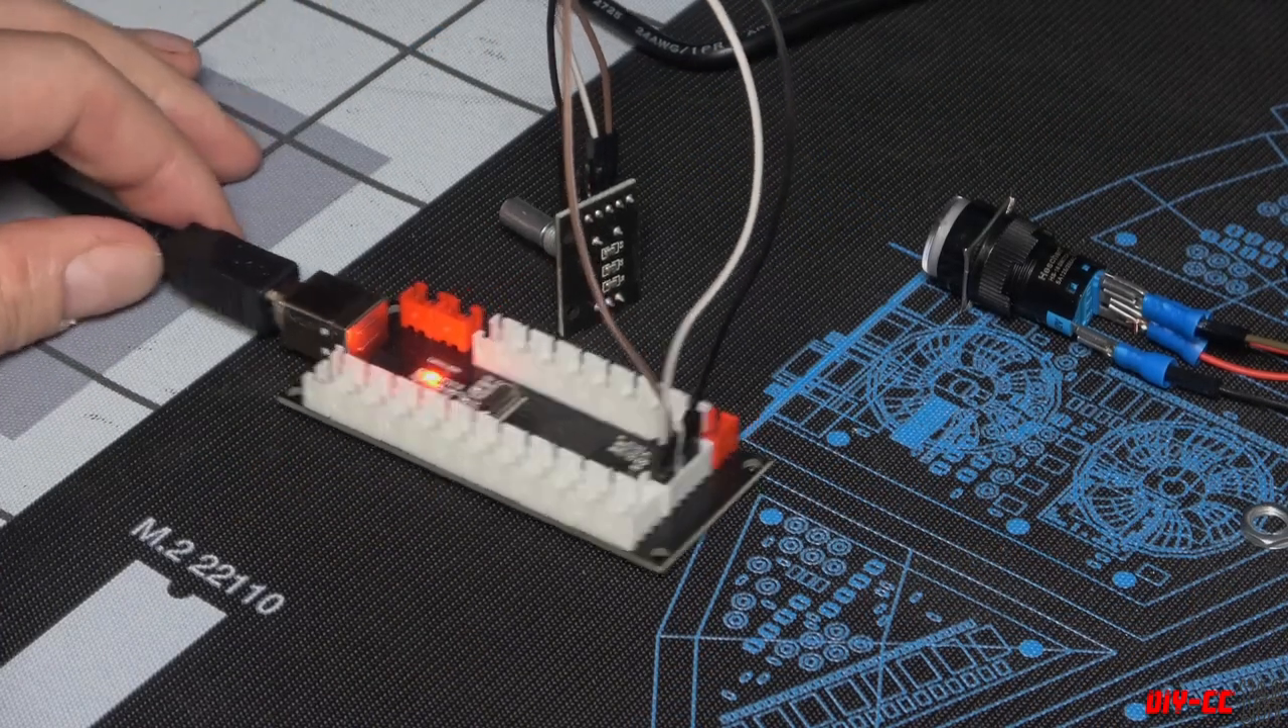Ich habe das jetzt schon mal verkabelt das bord ist auch schon angeschlossen.